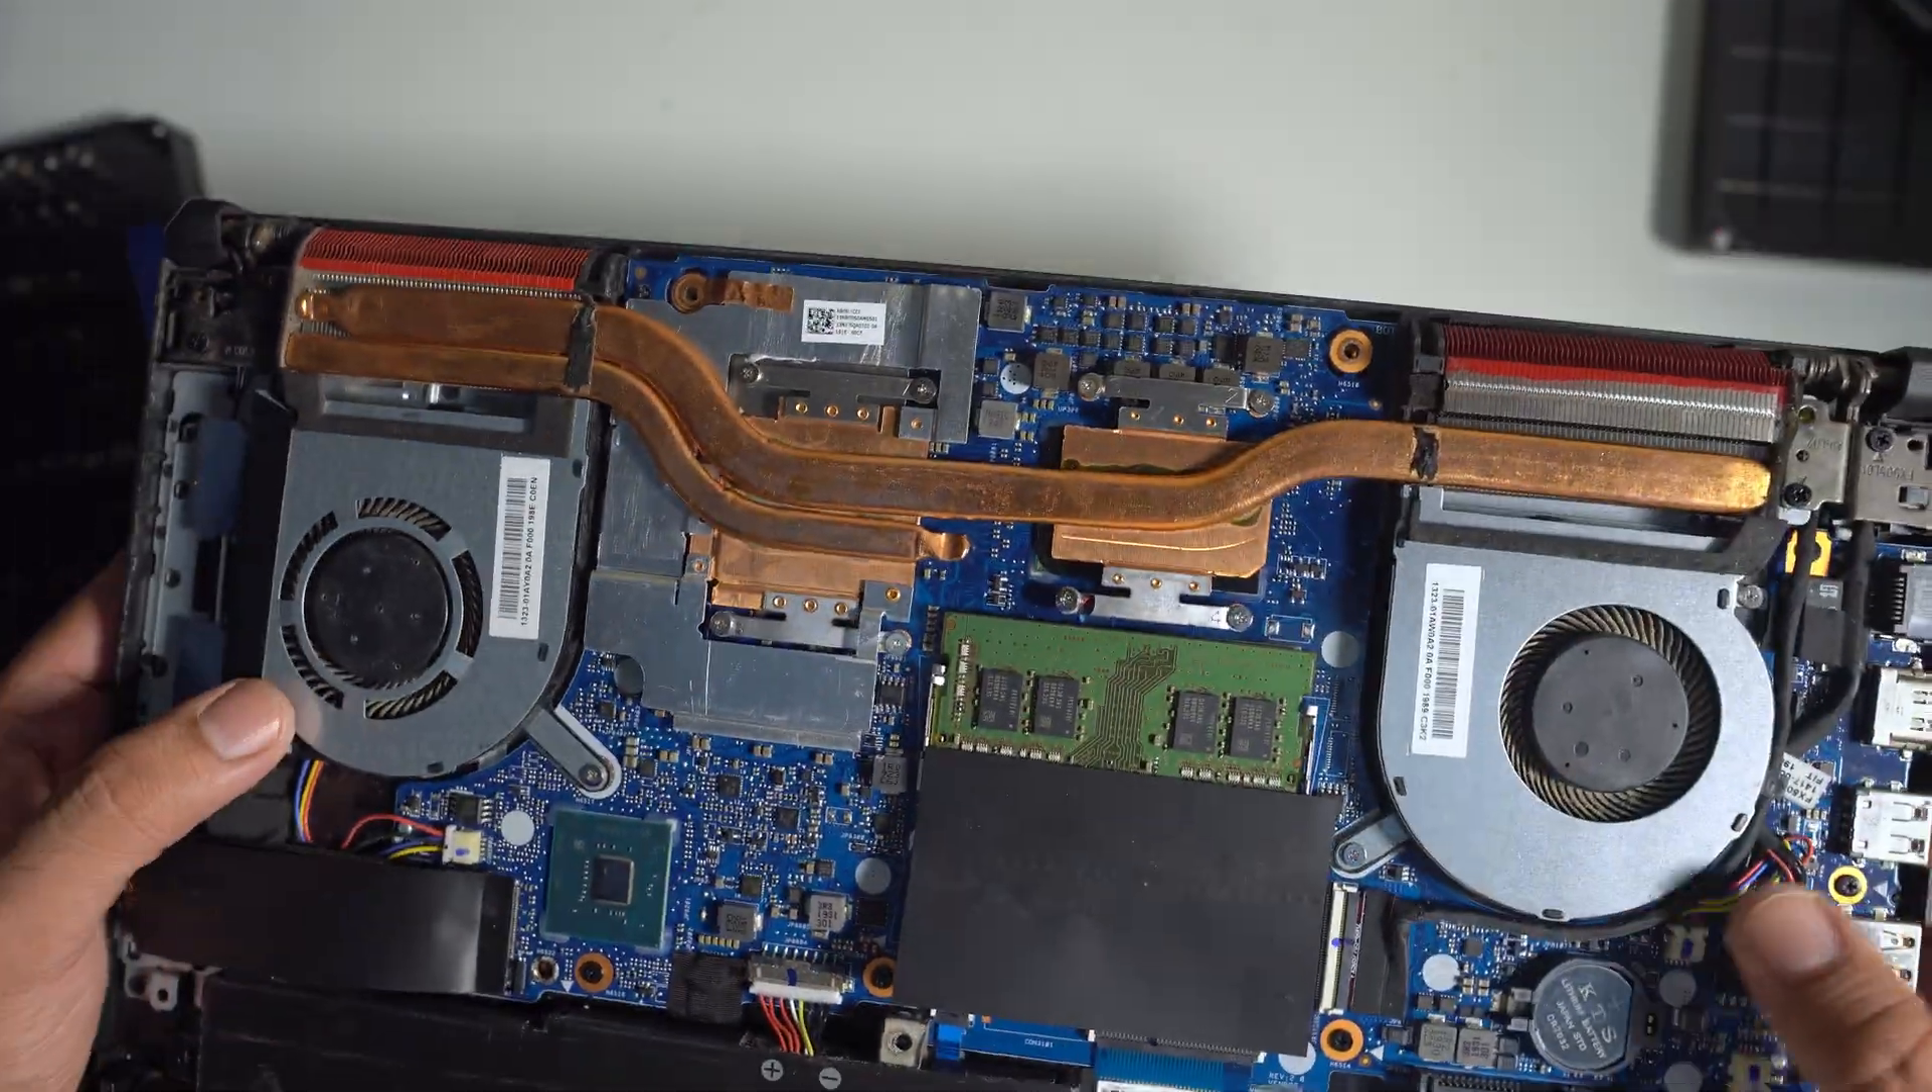We have completely assembled the fans and the heatsink altogether again.